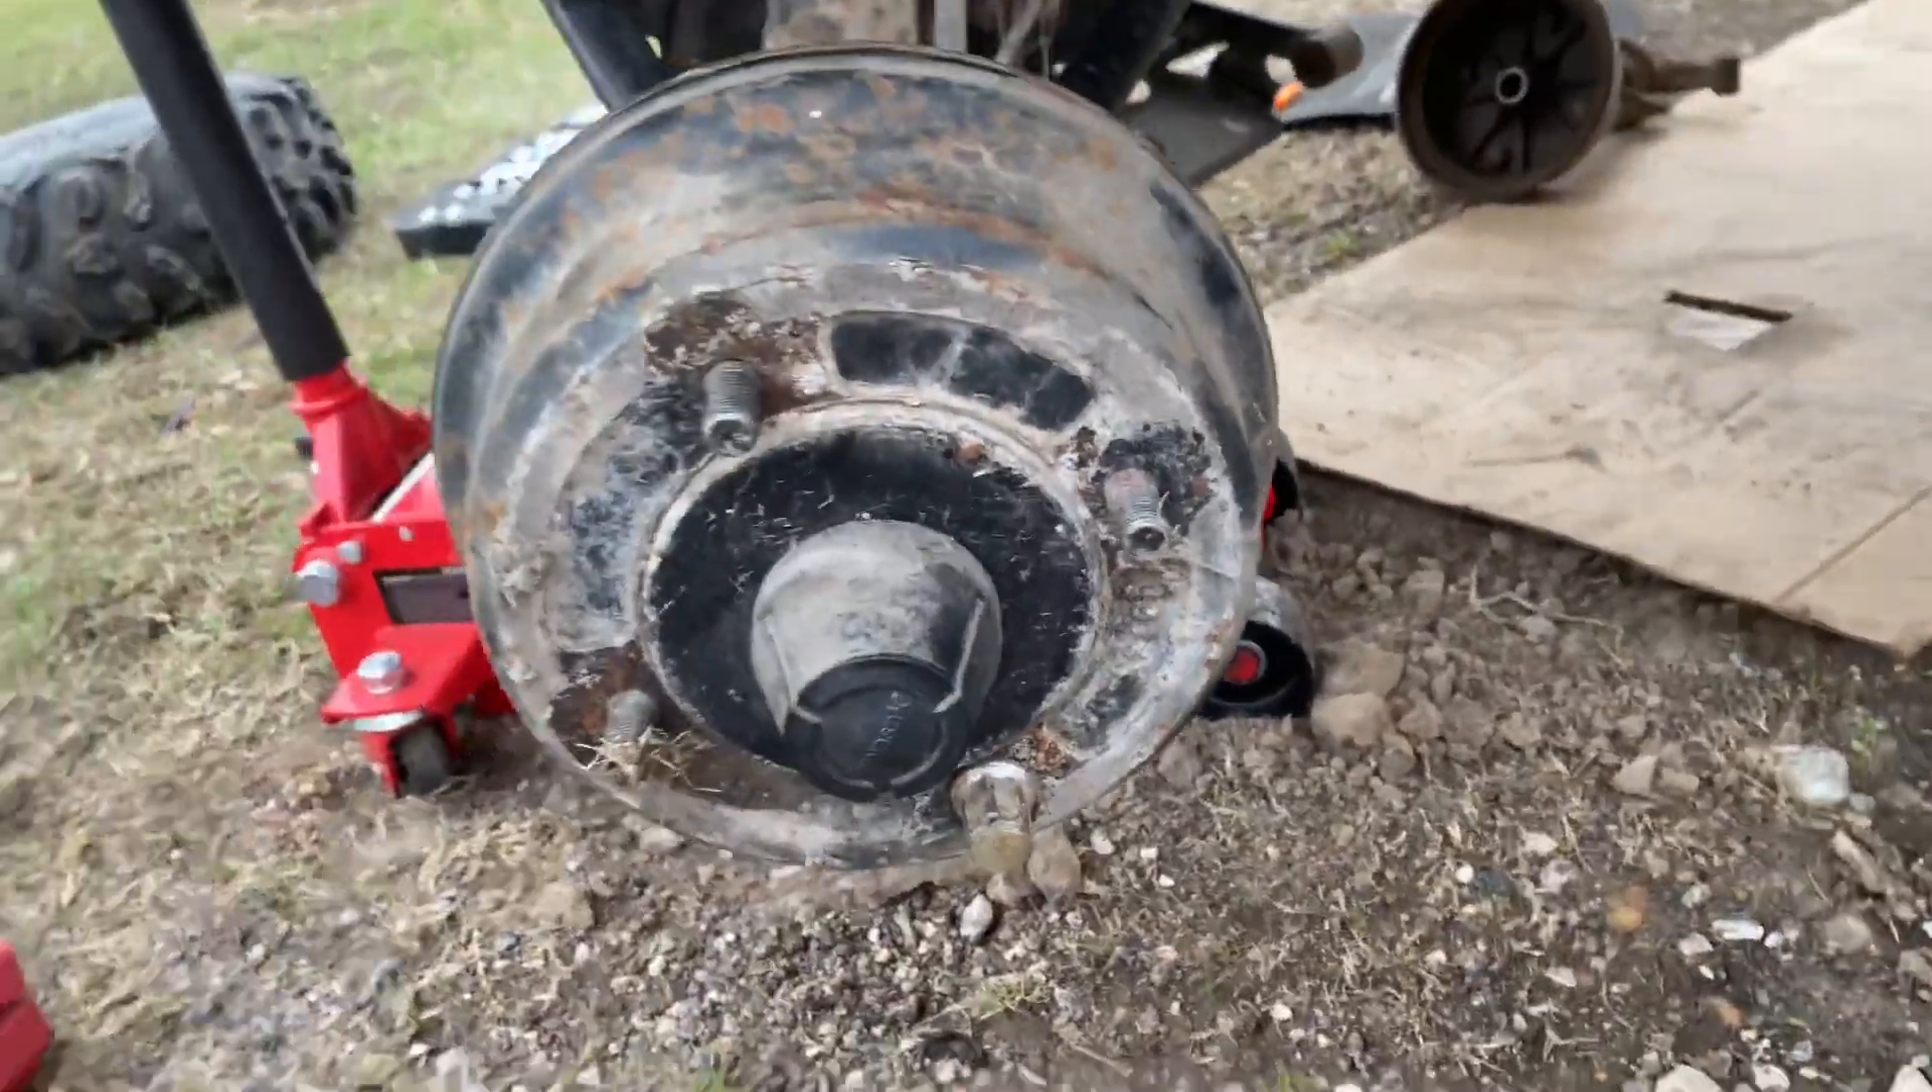And then we just got to put the wheel on.